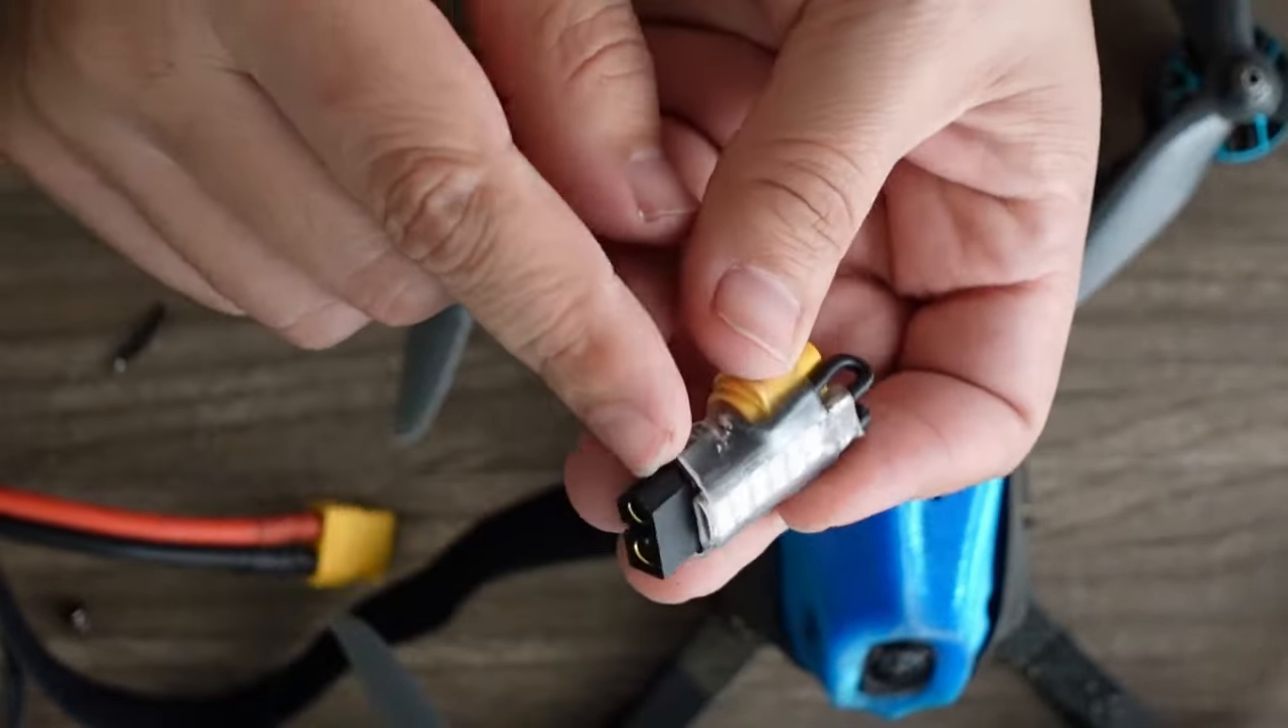Here's the finished product with the heat shrink applied.